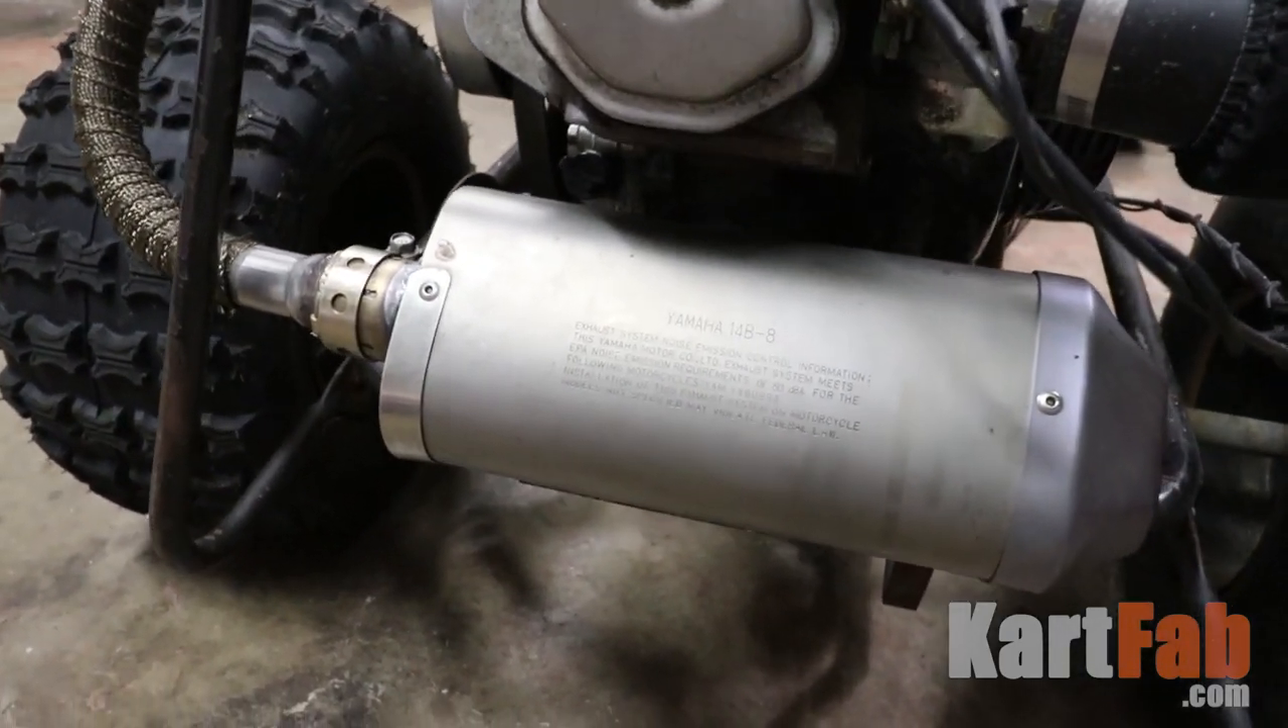Basically we've got the brand new muffler on there.